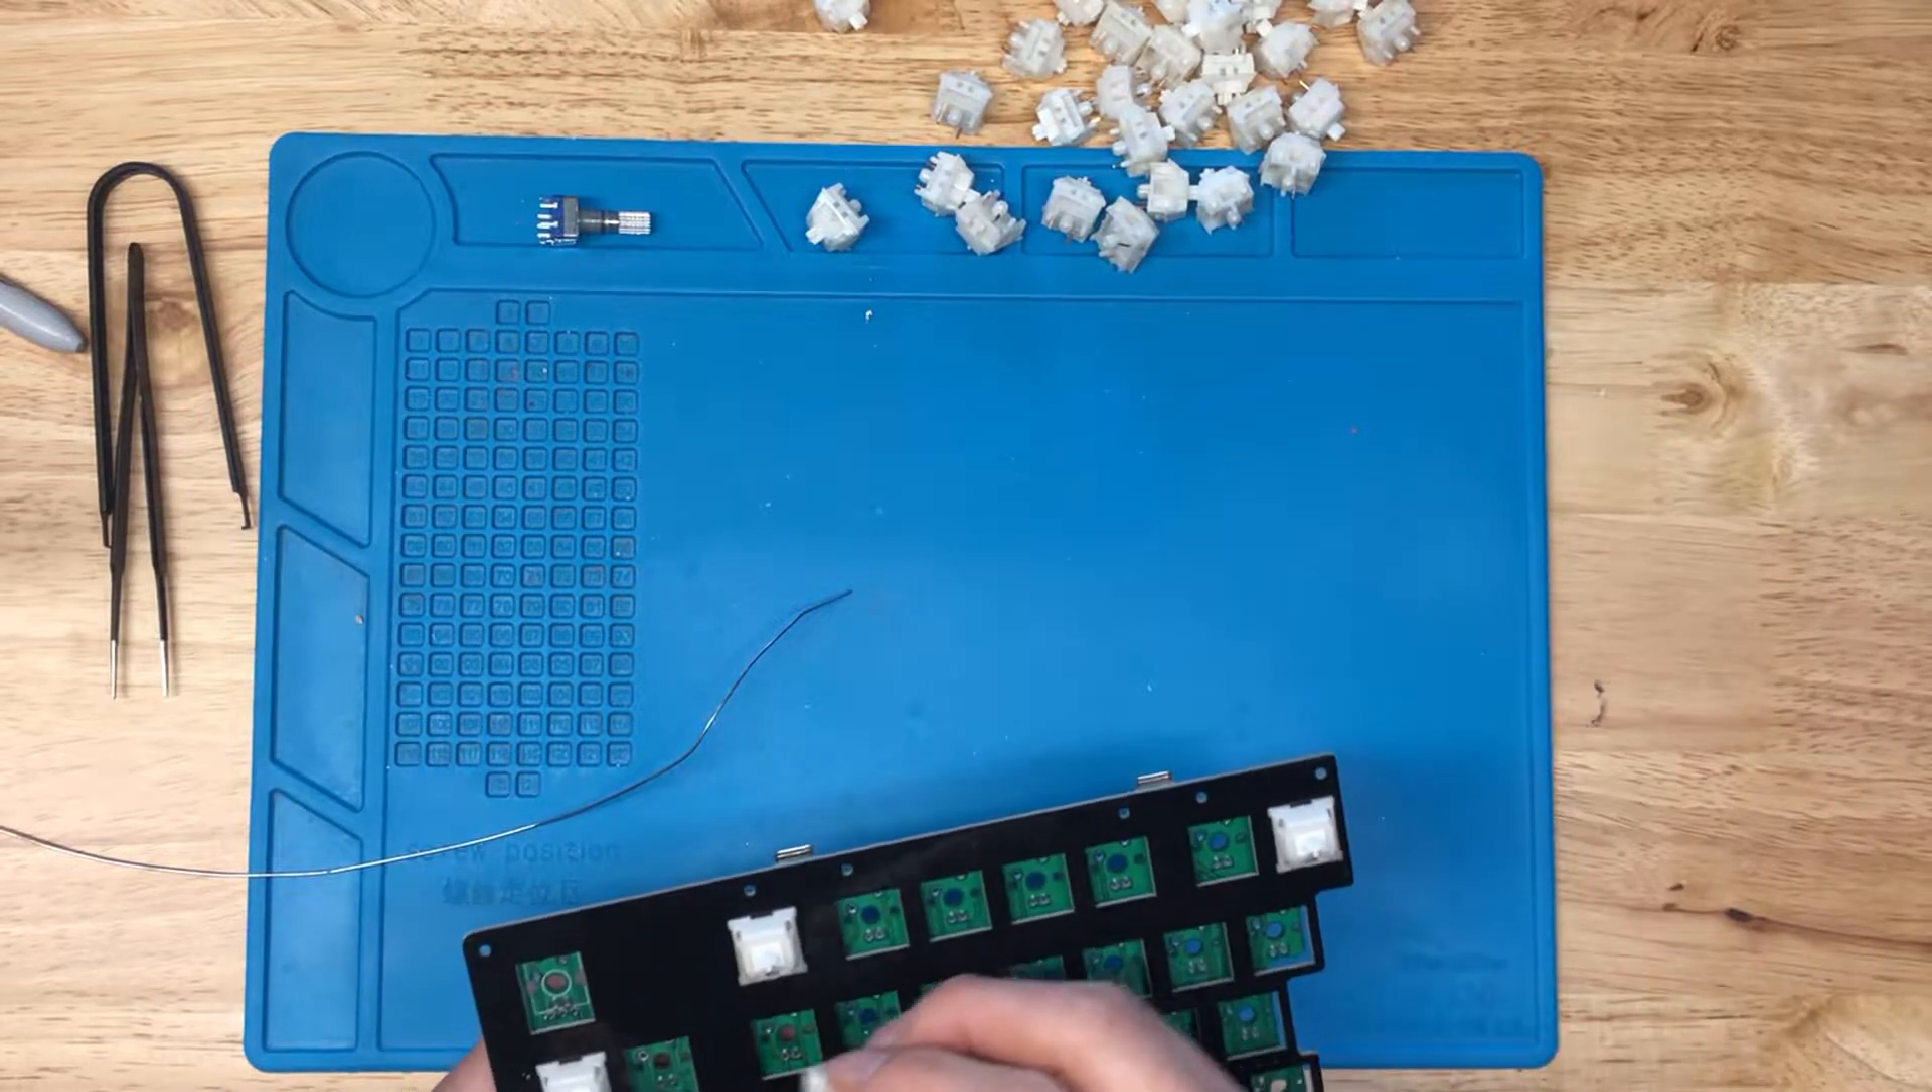So we've got all these switches in here, soldered in, just gonna insert the rest of the switches.